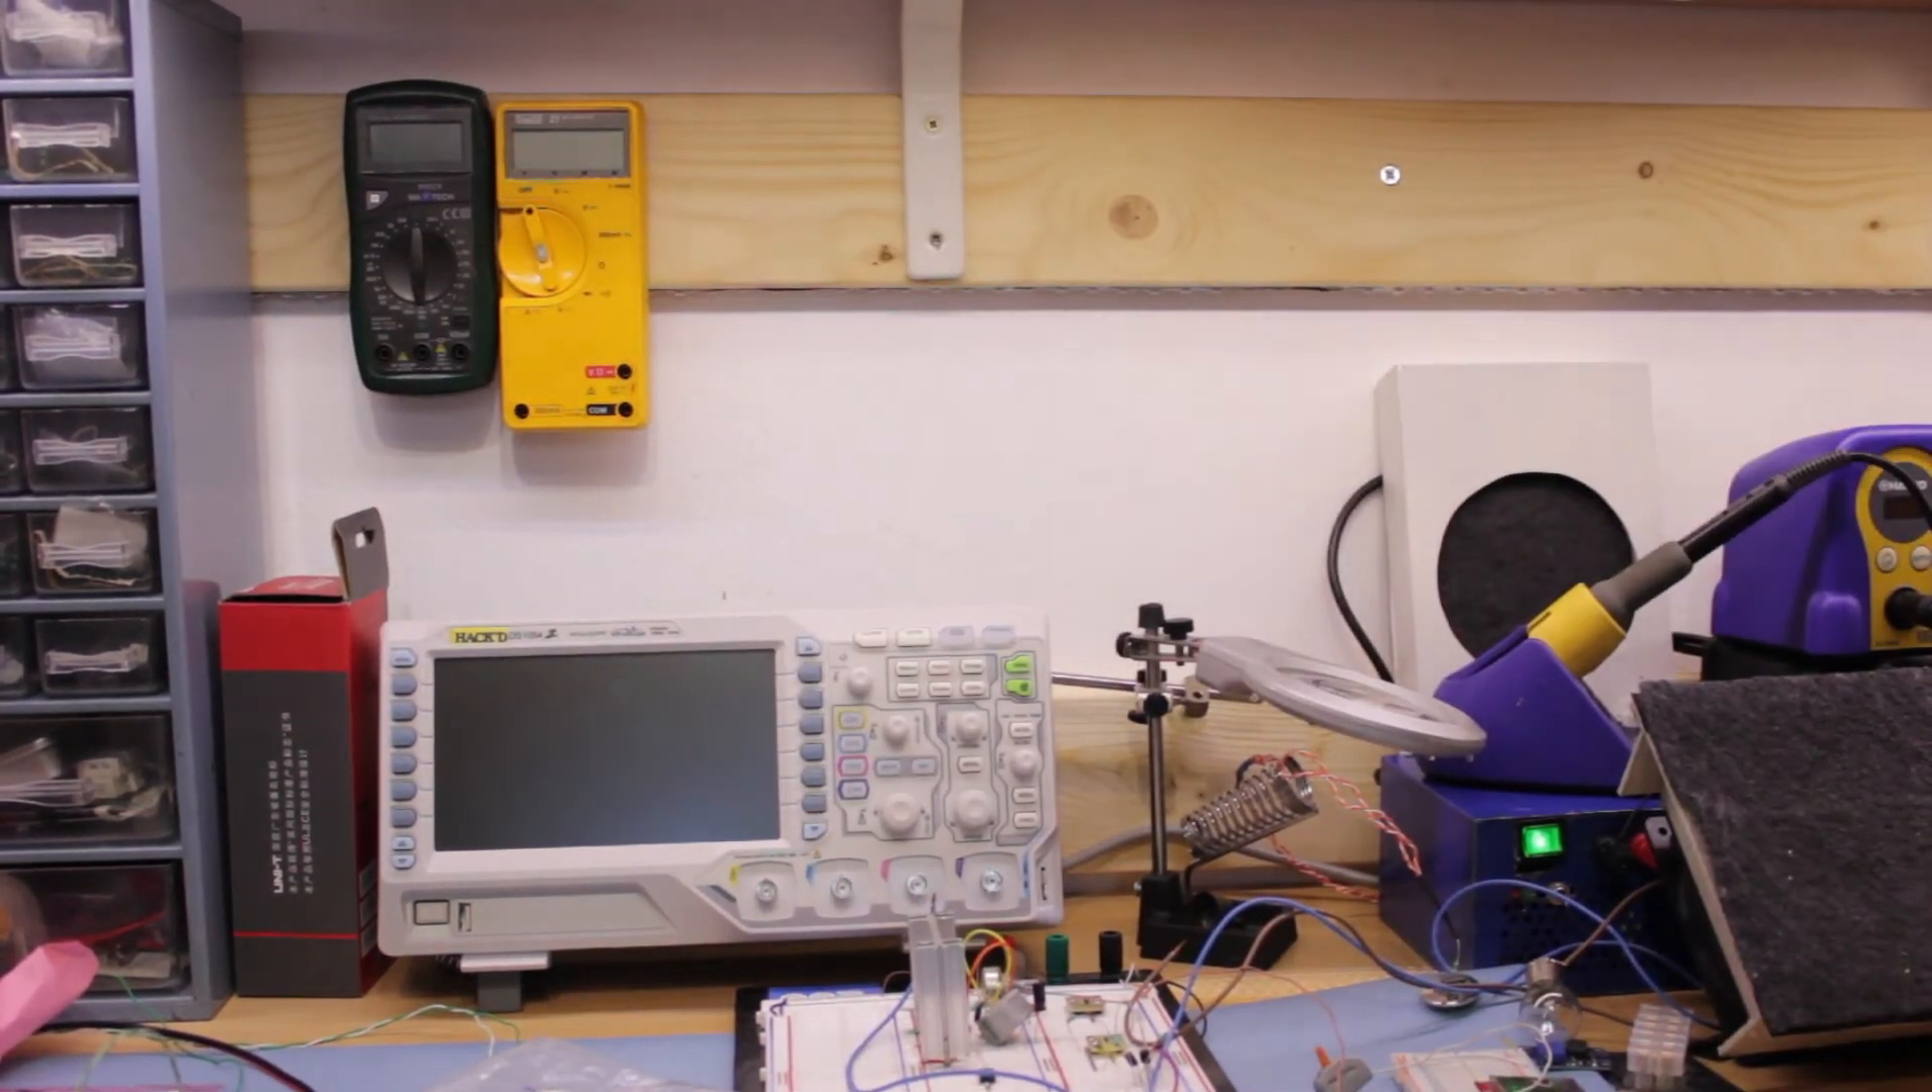The multimeters were then positioned in place above my oscilloscope.